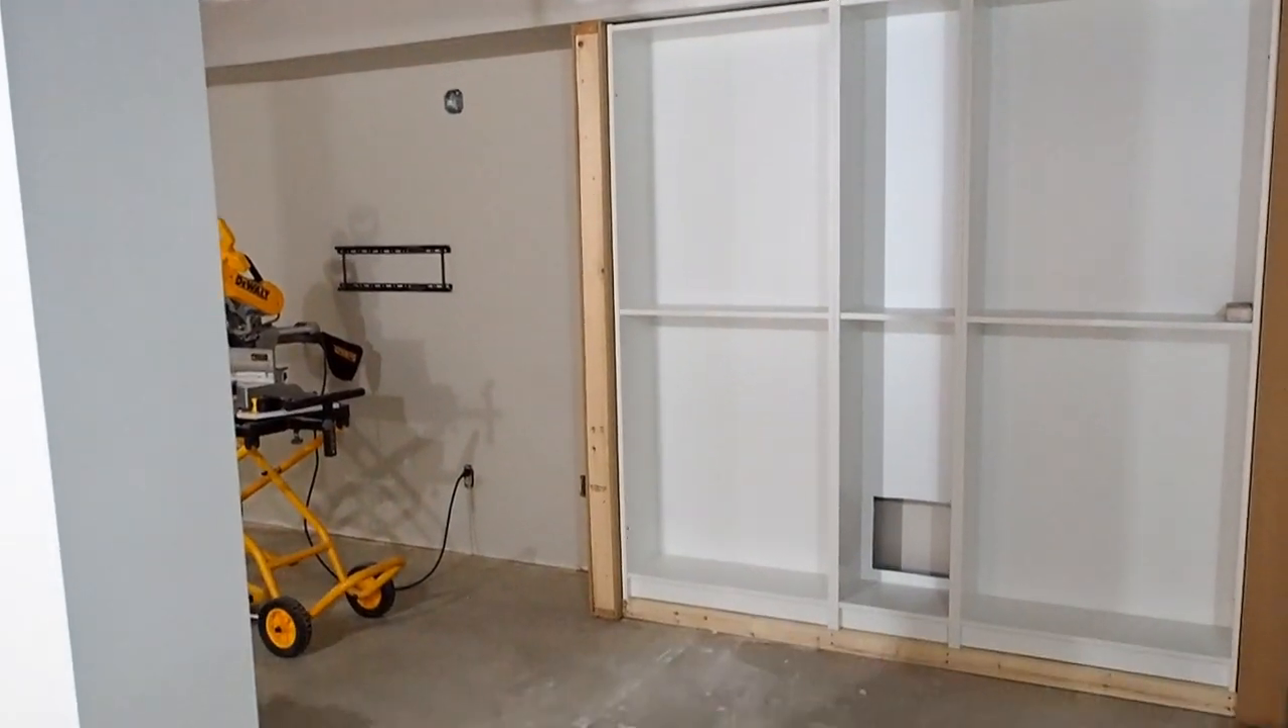We need a little bit more trim work on this side and a little bit more trim work along the bottom still.